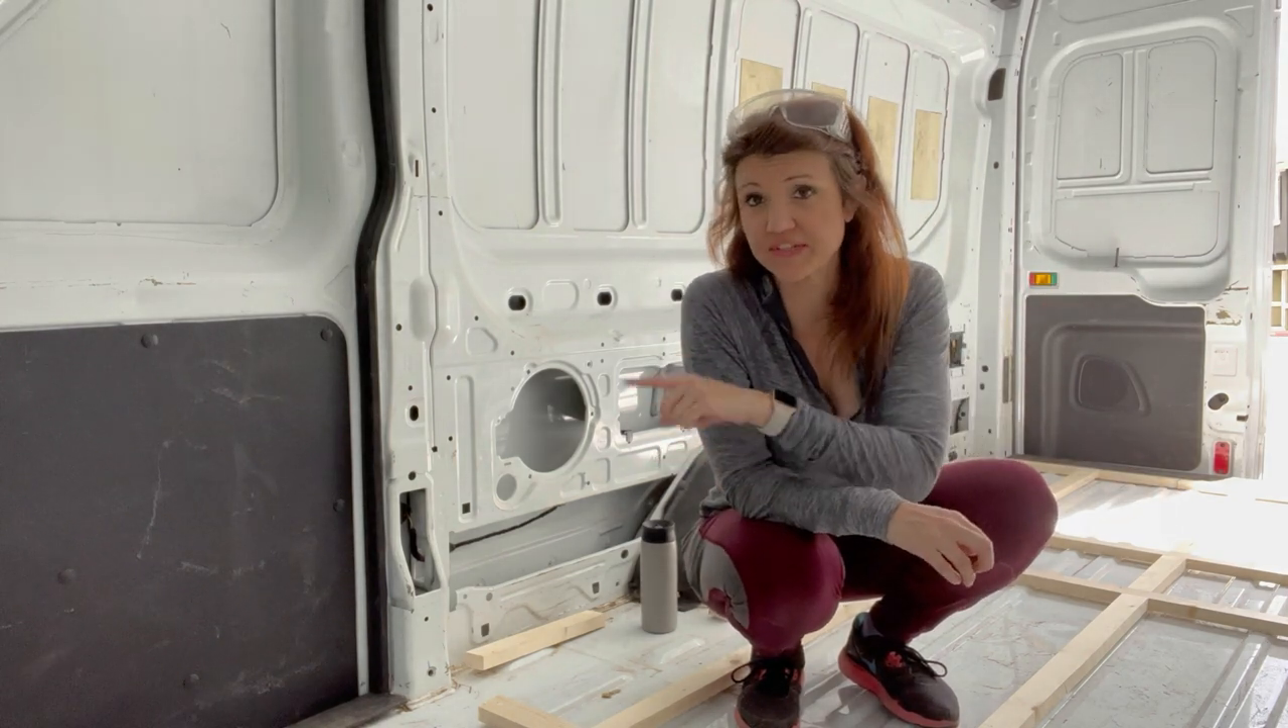I've got most of the wood laid down.